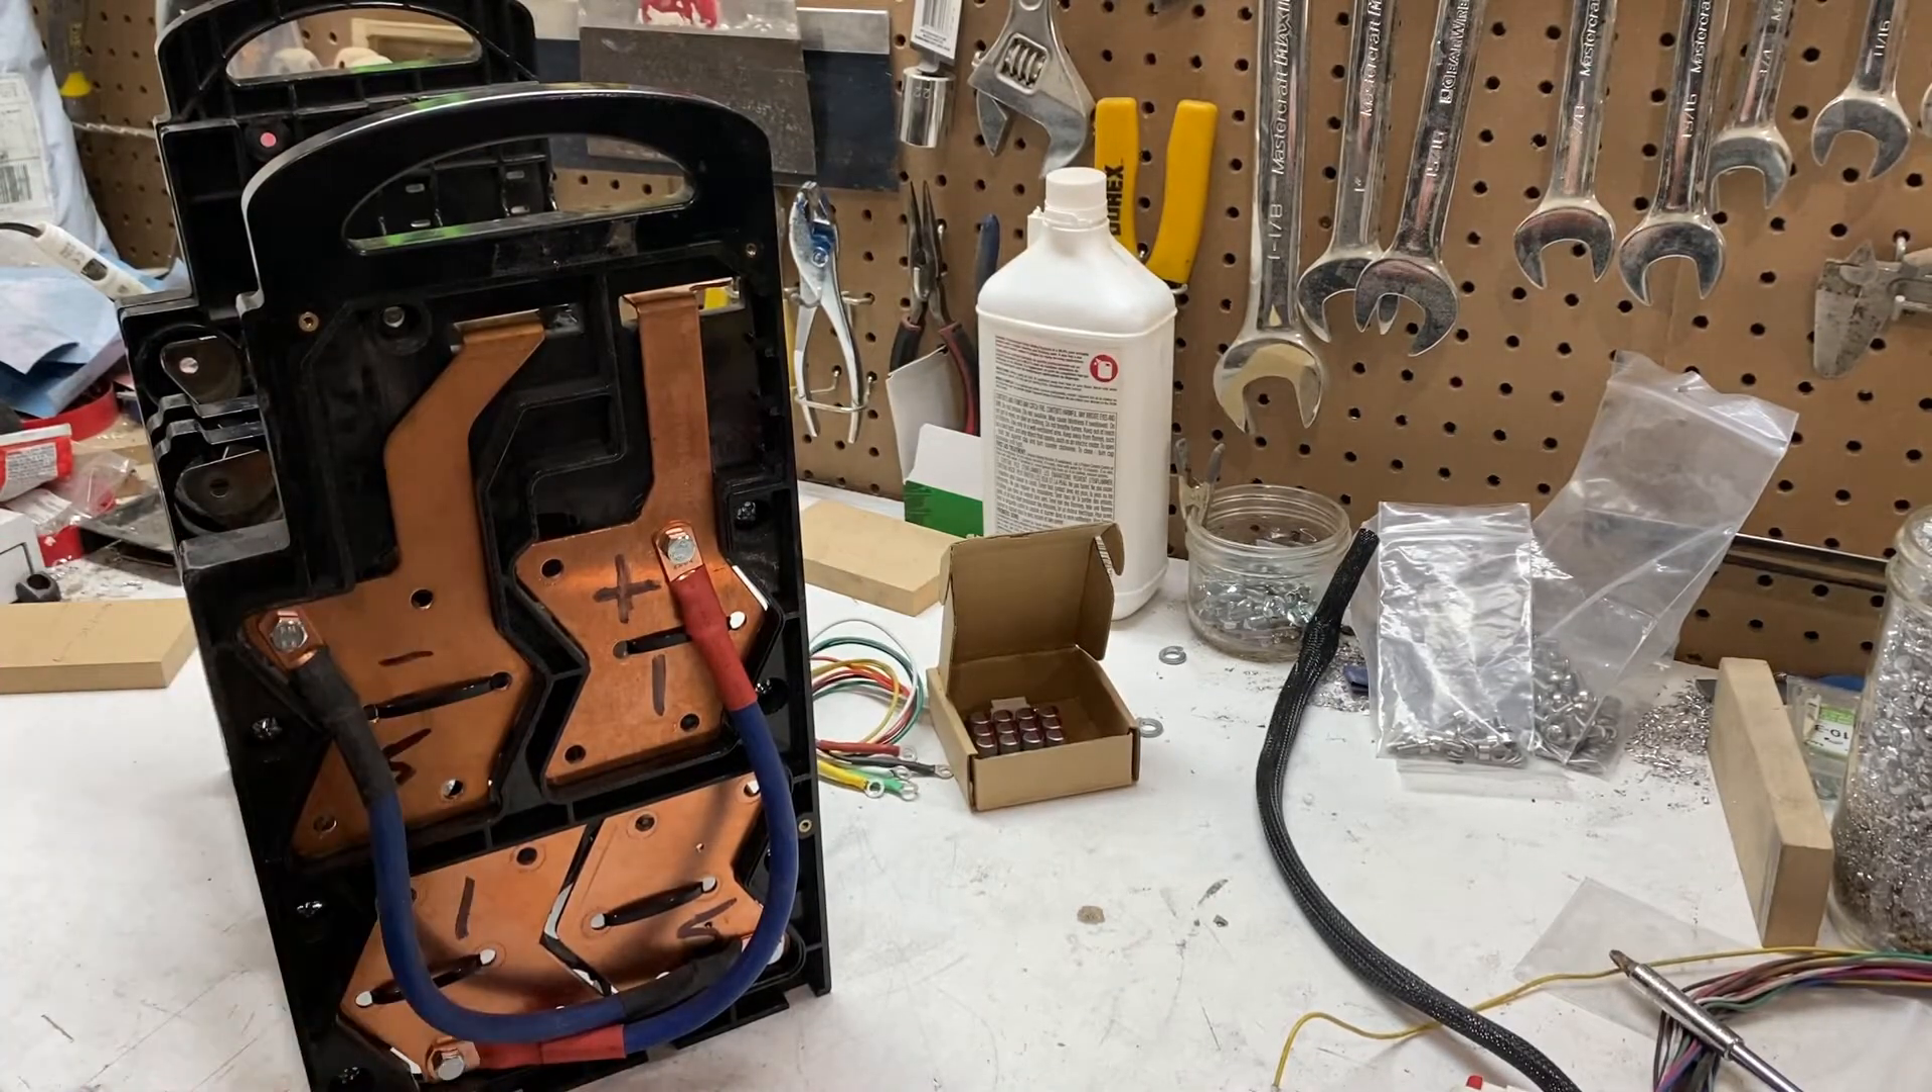So you have your your five plate here and your one plate here and now I've jumpered my two ones together and my two fives together so that we have a single output battery unit.